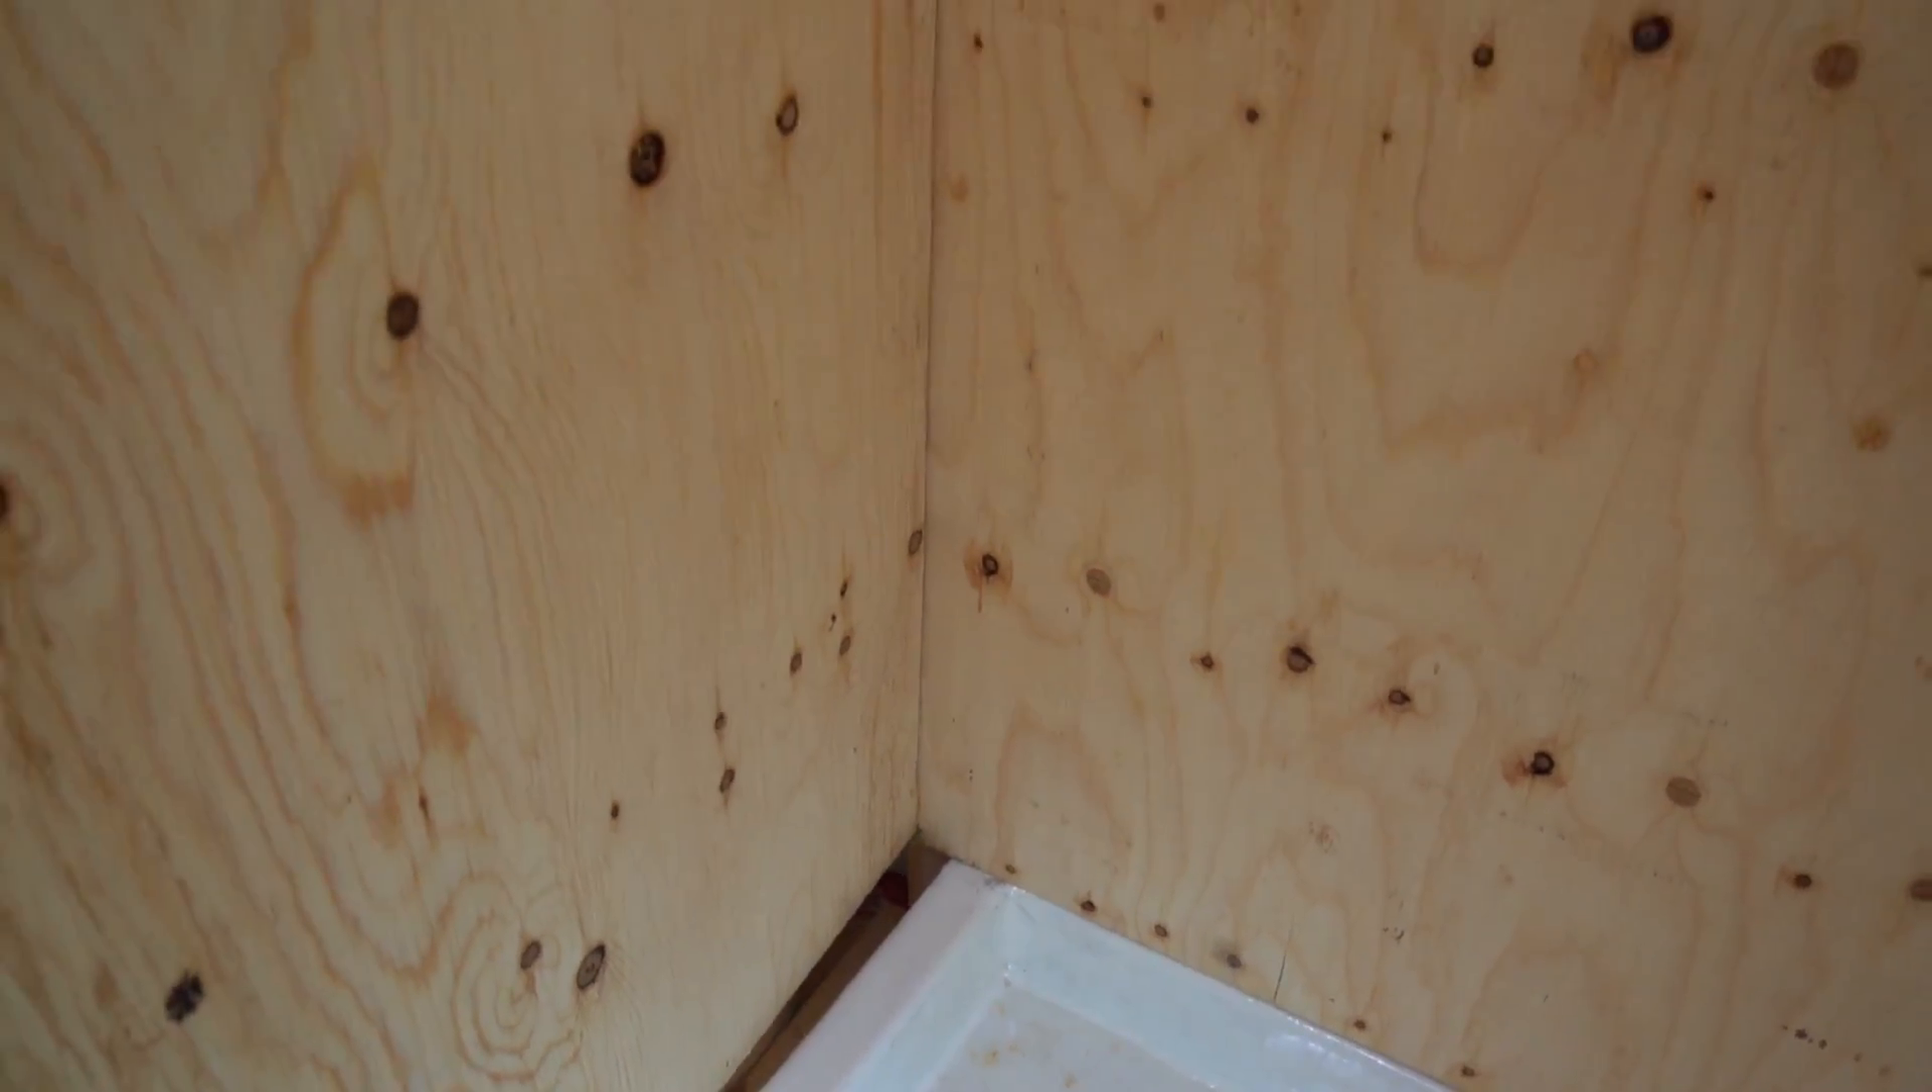So as you can see, we've placed plywood sheets surrounding the wall of the shower, and these were literally like the cheapest plywood that we could find at the store because we were perpetually over budget.